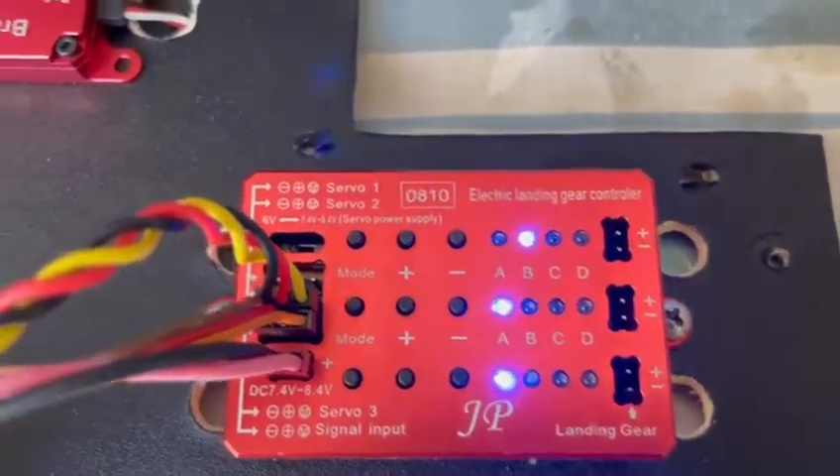Notice i haven't got the undercarriage plugged in so we can't go wrong there.